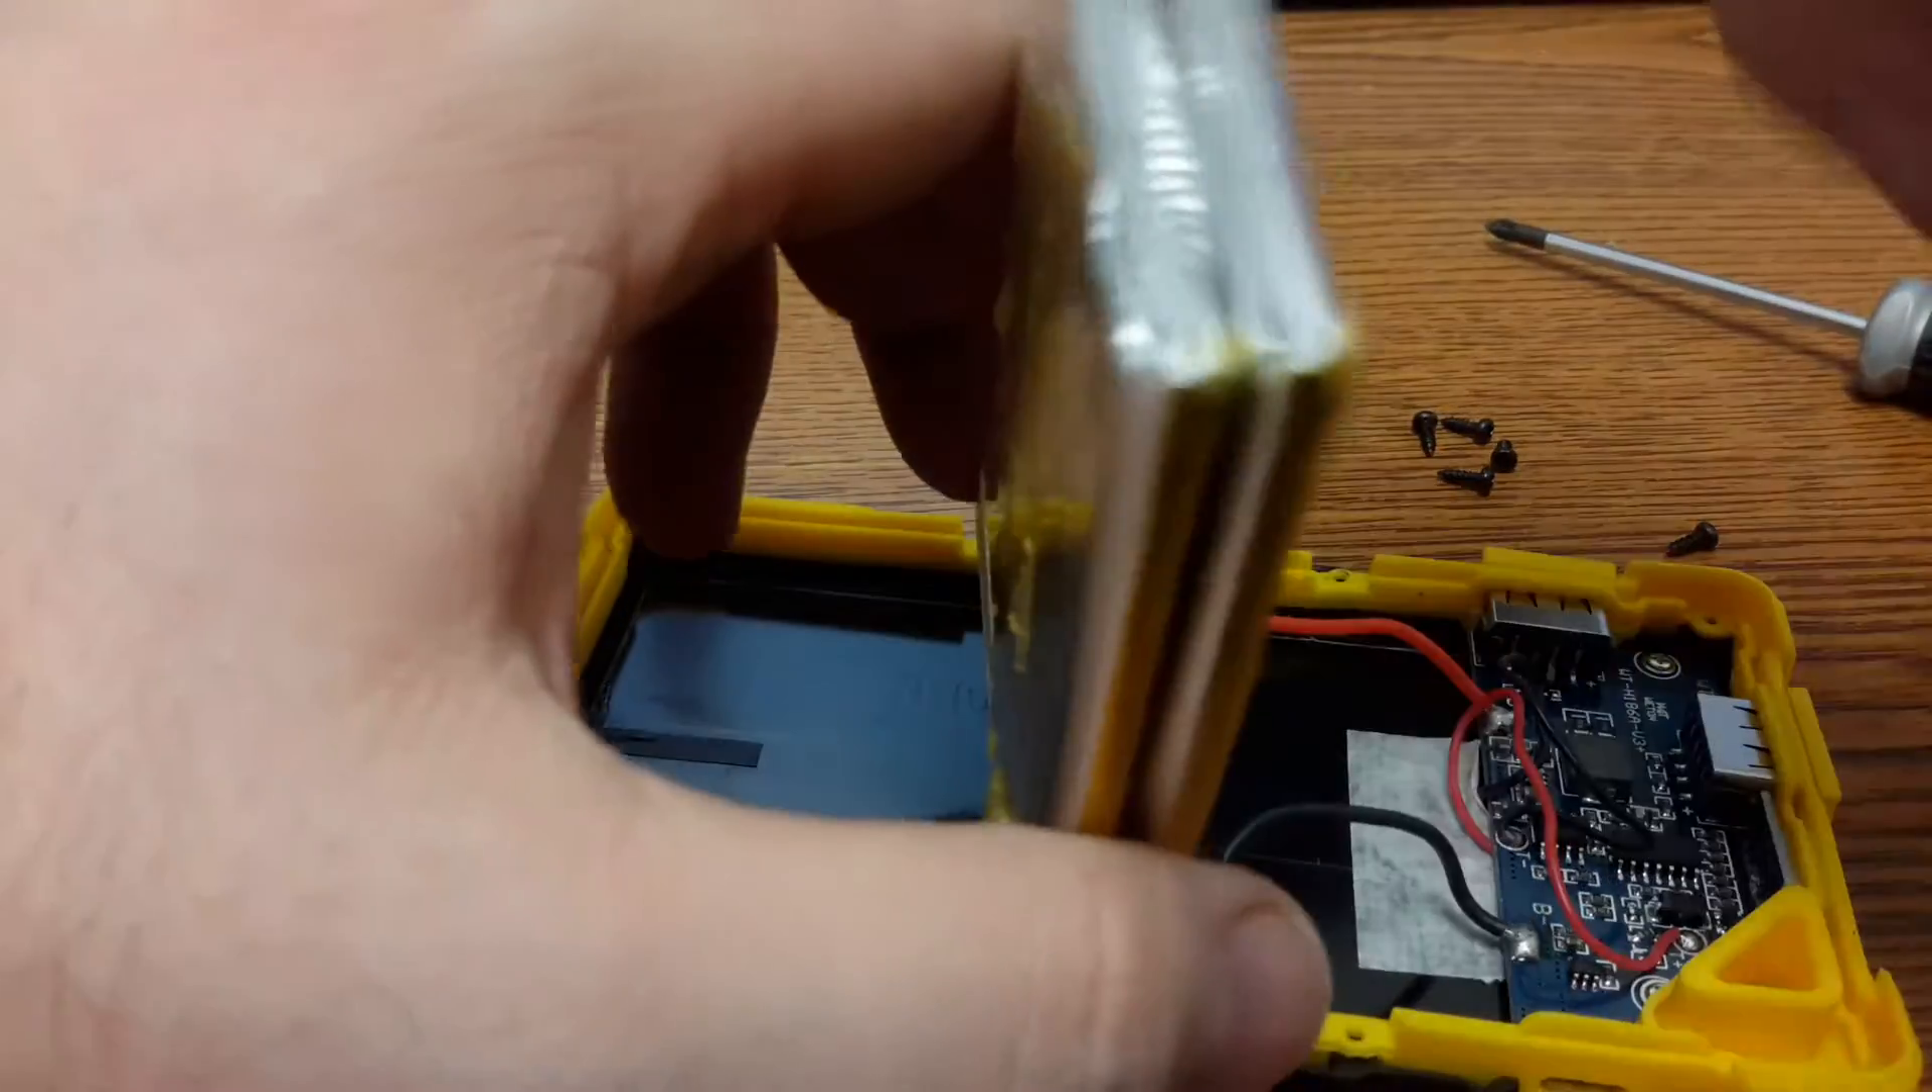So, as you can see, I did remove the battery.